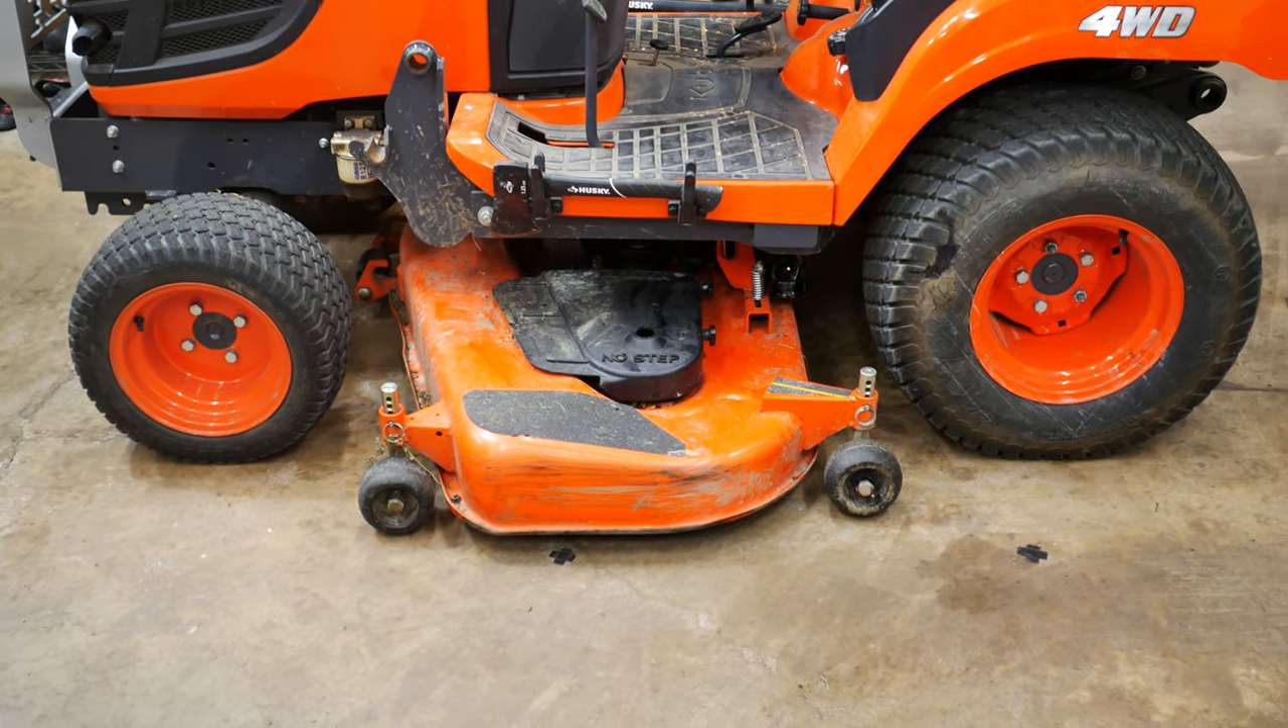So I have the belly mower underneath the mower.